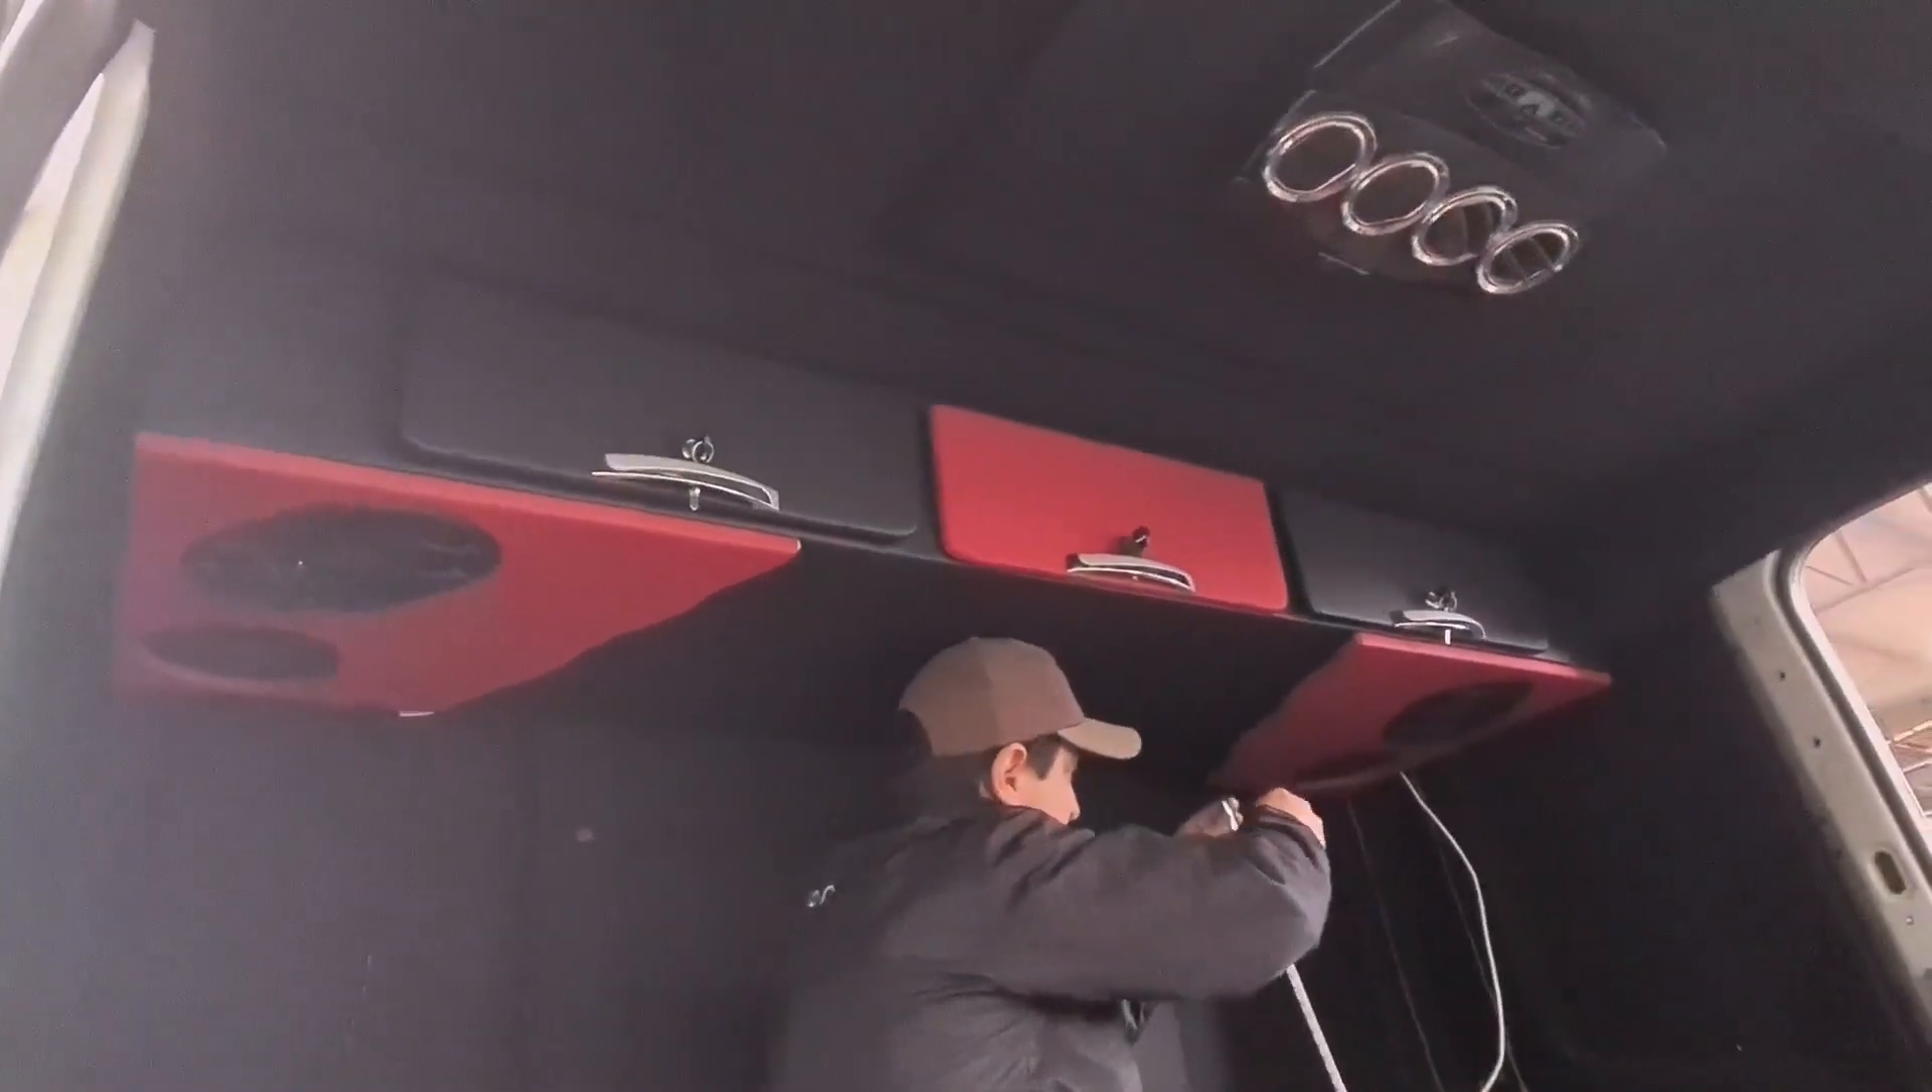Maleiro Já tá no lugar Maleiro já tá no lugar.